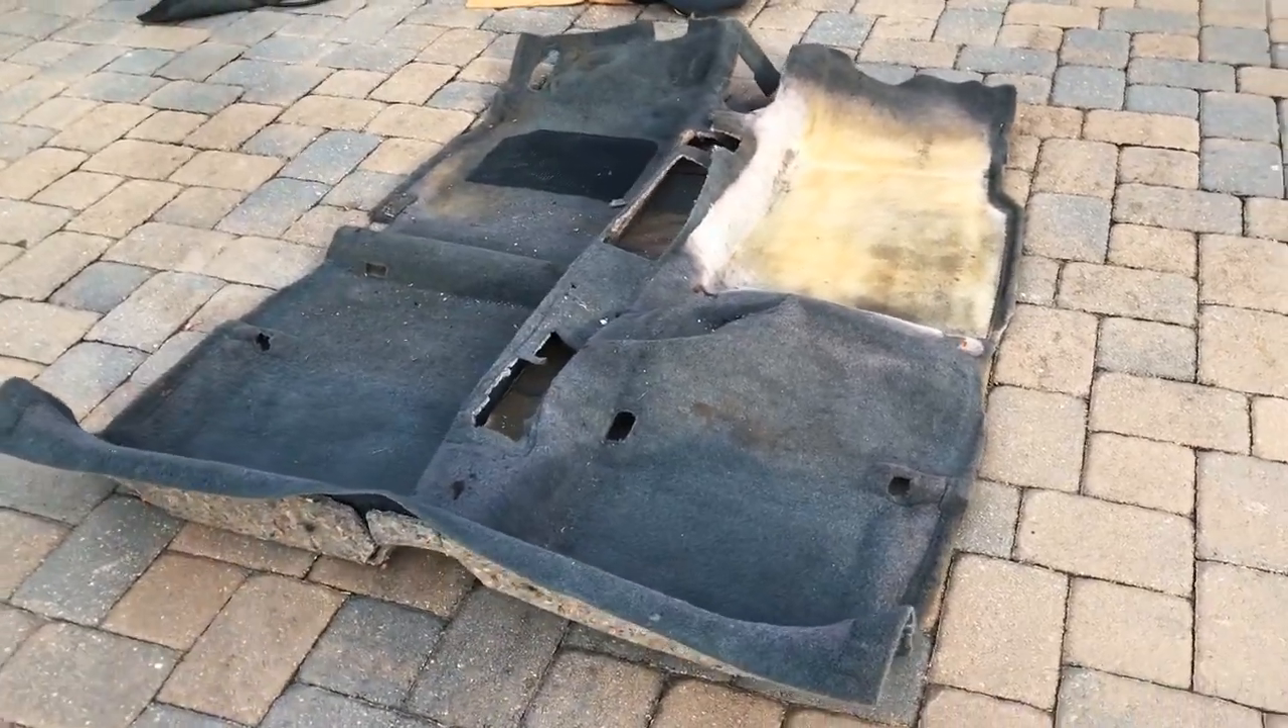And so the carpet is out.